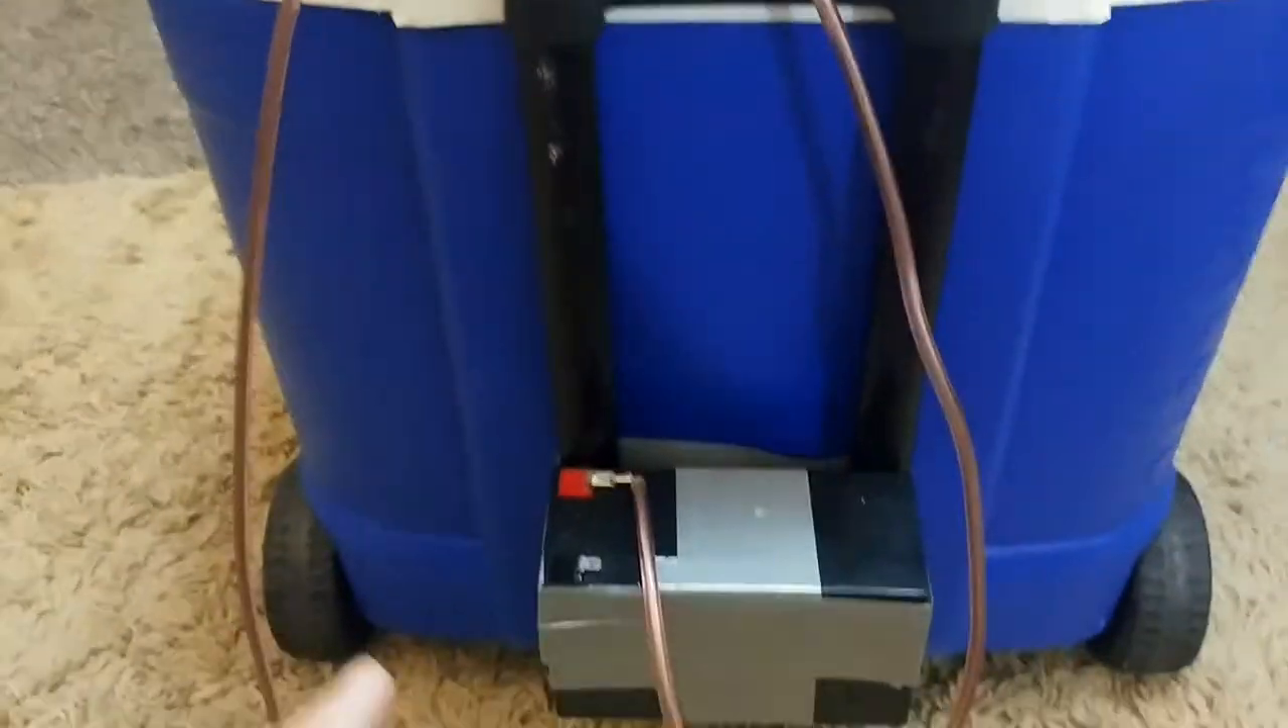And then I ran the ground right down here to the battery which I taped on and it's pretty sturdy it's gonna stay there.